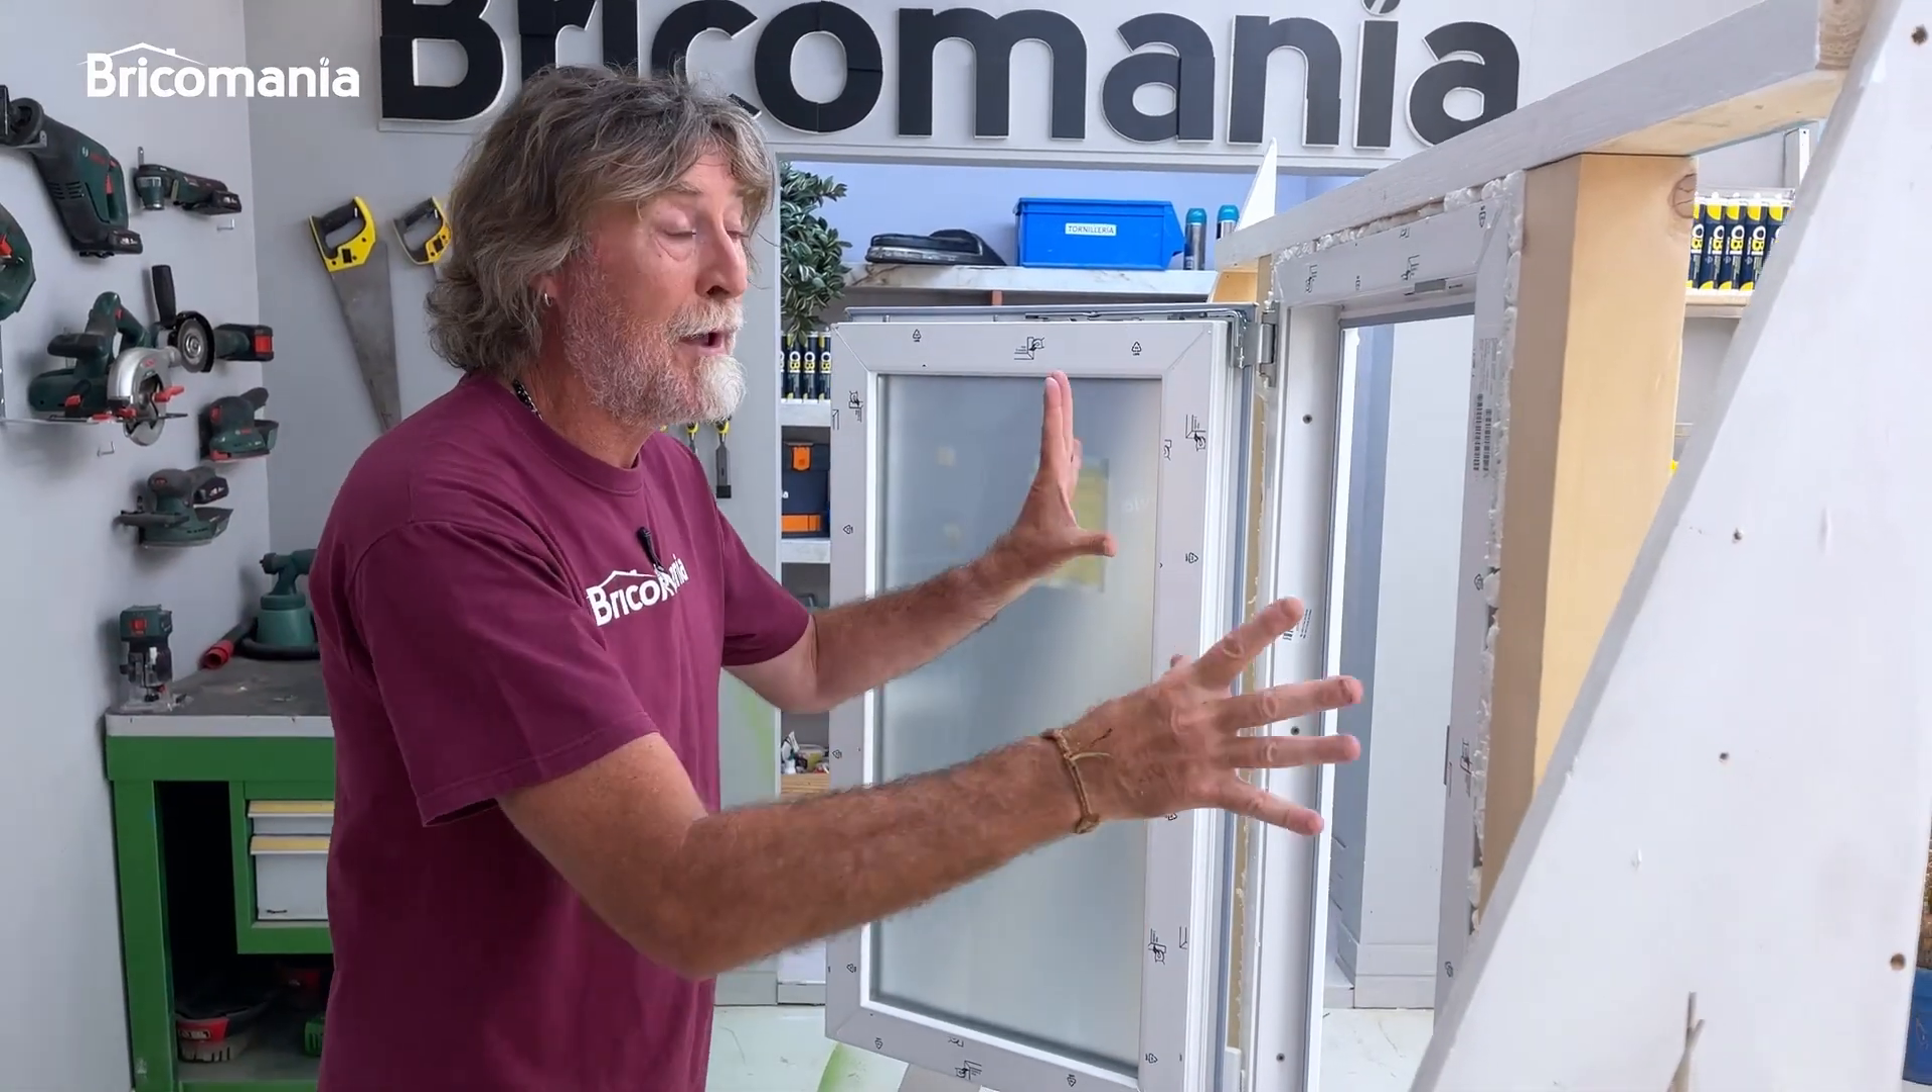Le hemos puesto la hoja a nuestro marco de ventana.